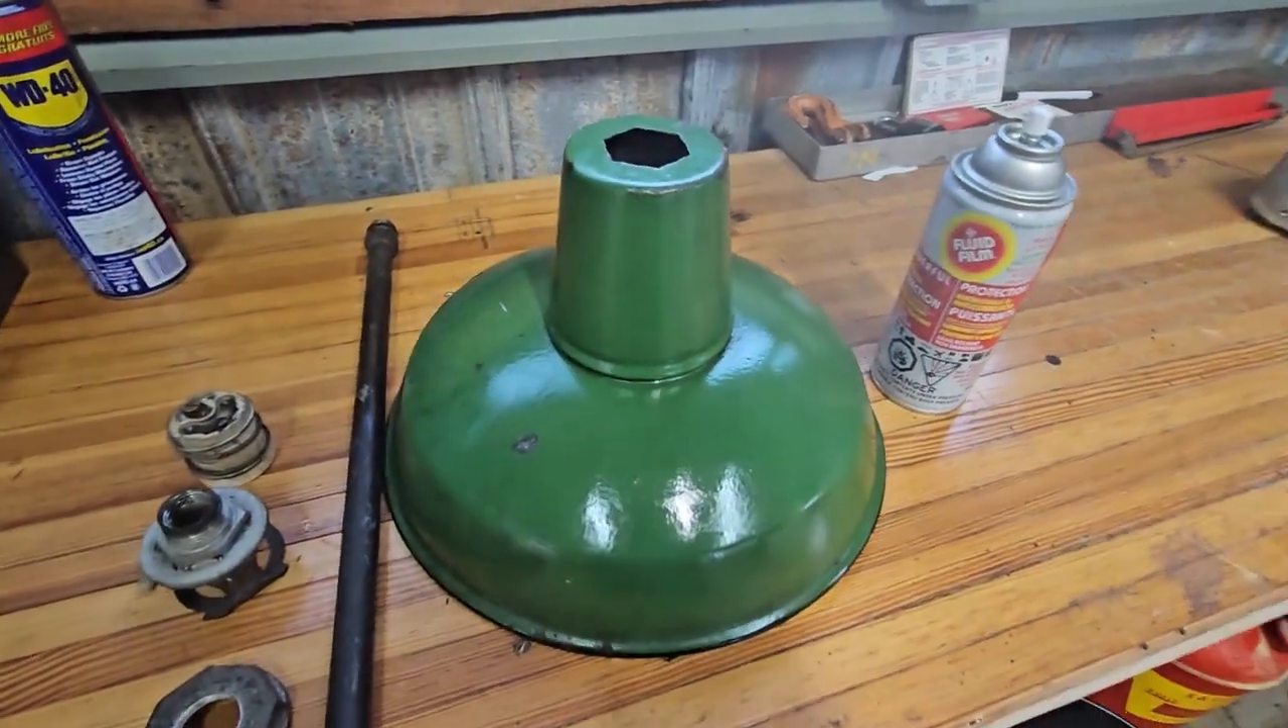So I've got all the components out of this porcelain lamp, super cool.